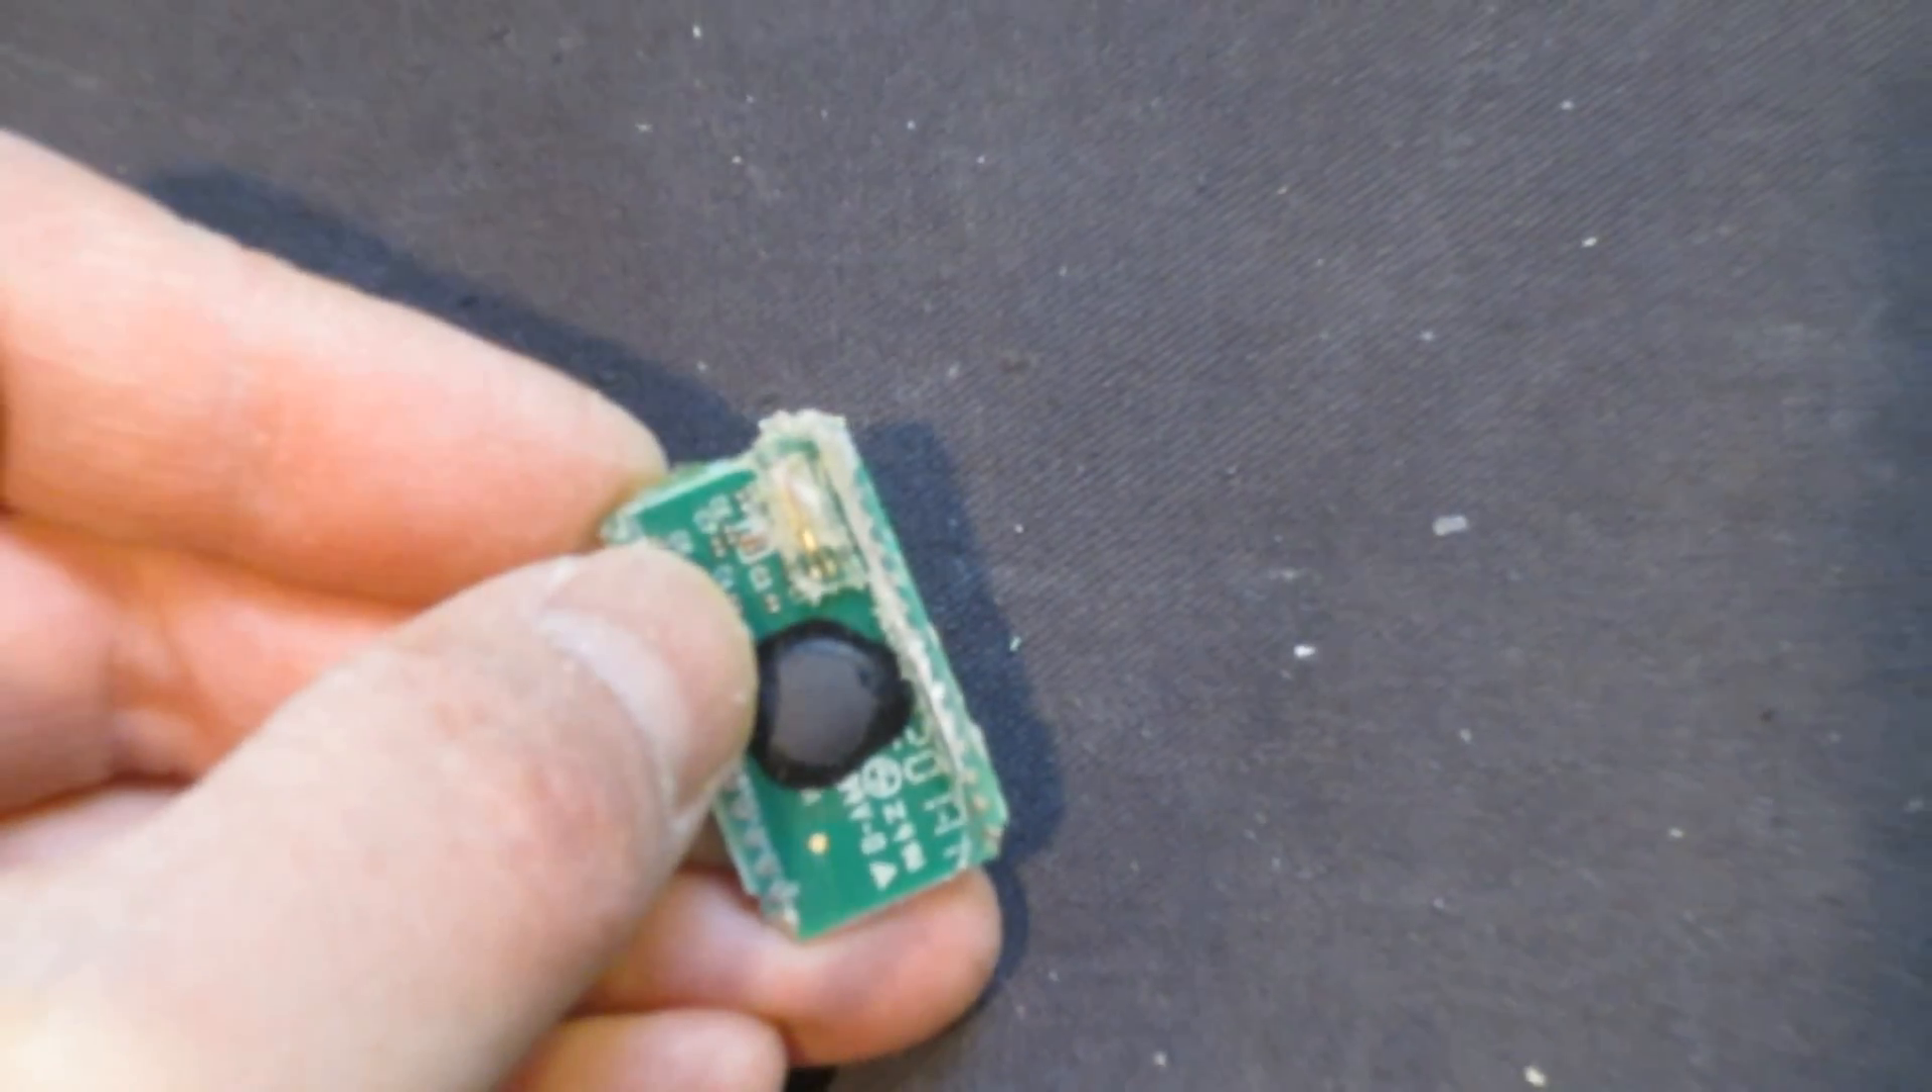Uh, so that's where the real-time clock, uh, I haven't, uh, removed that piece of epoxy yet, but, uh, it's right here.